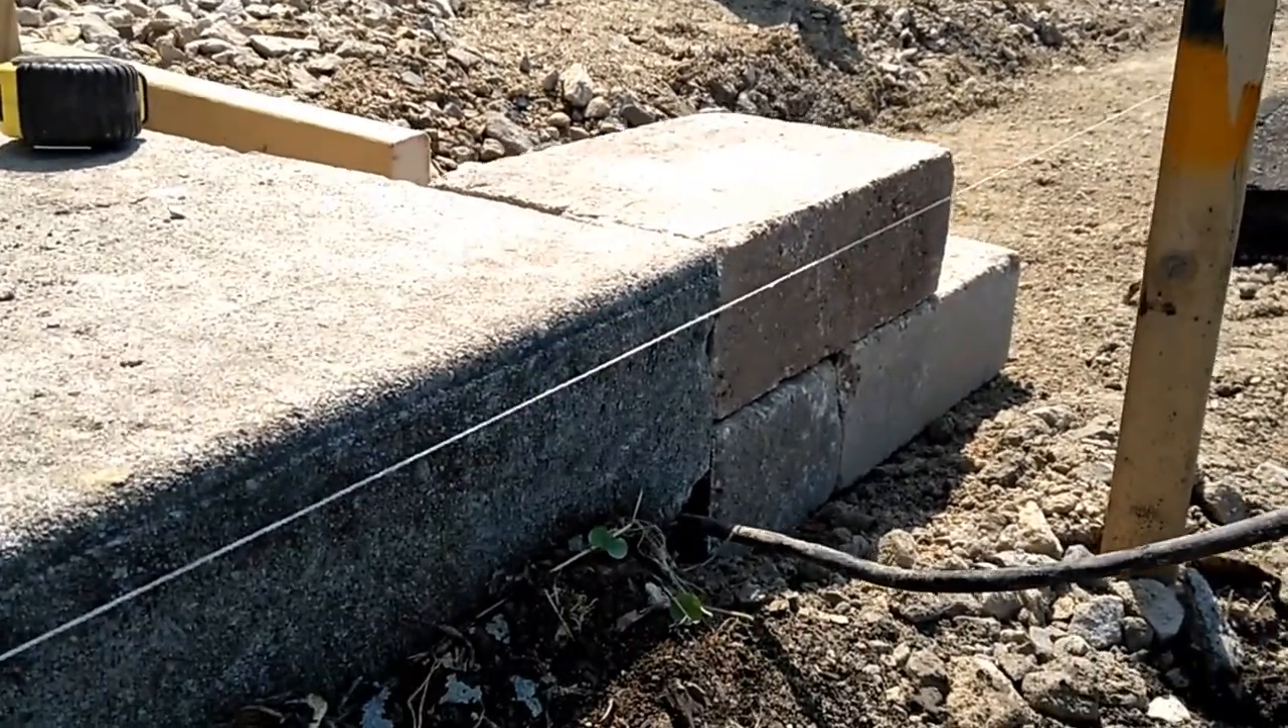So now you can see that we are matching the height from our wall block to the old existing concrete. So it's spot on.